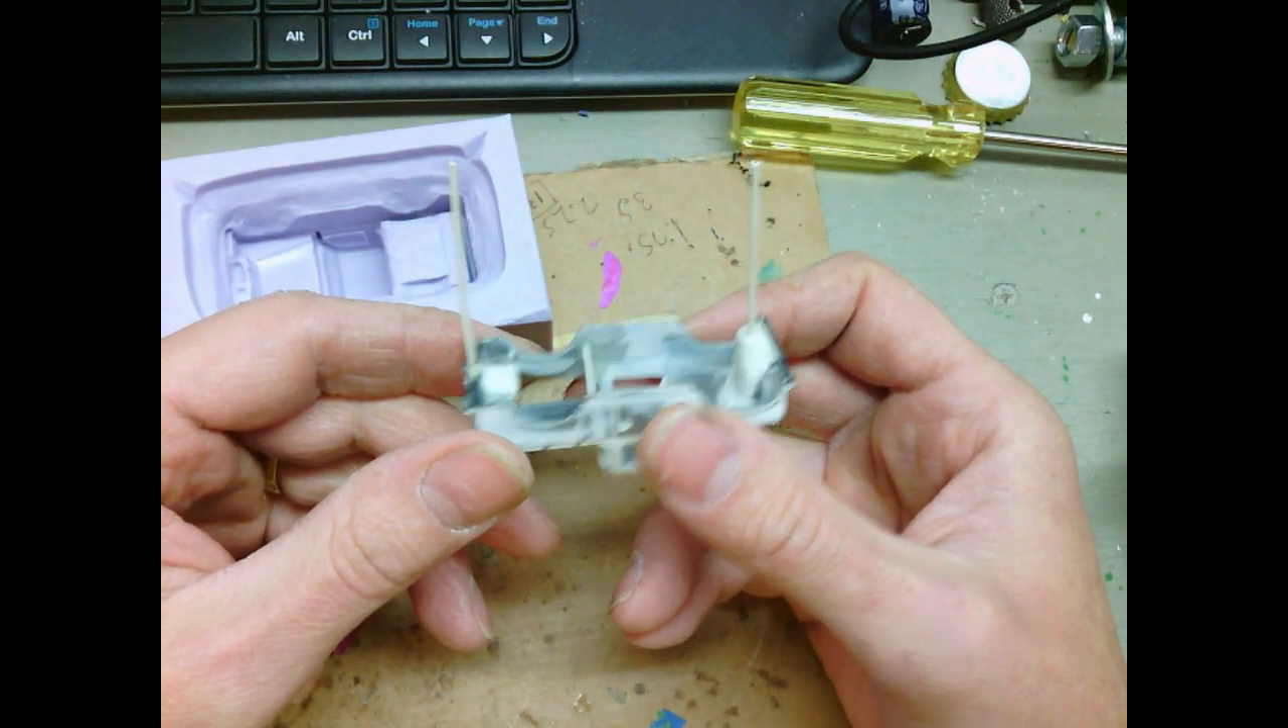Notice I added these two wires onto the two high spots.